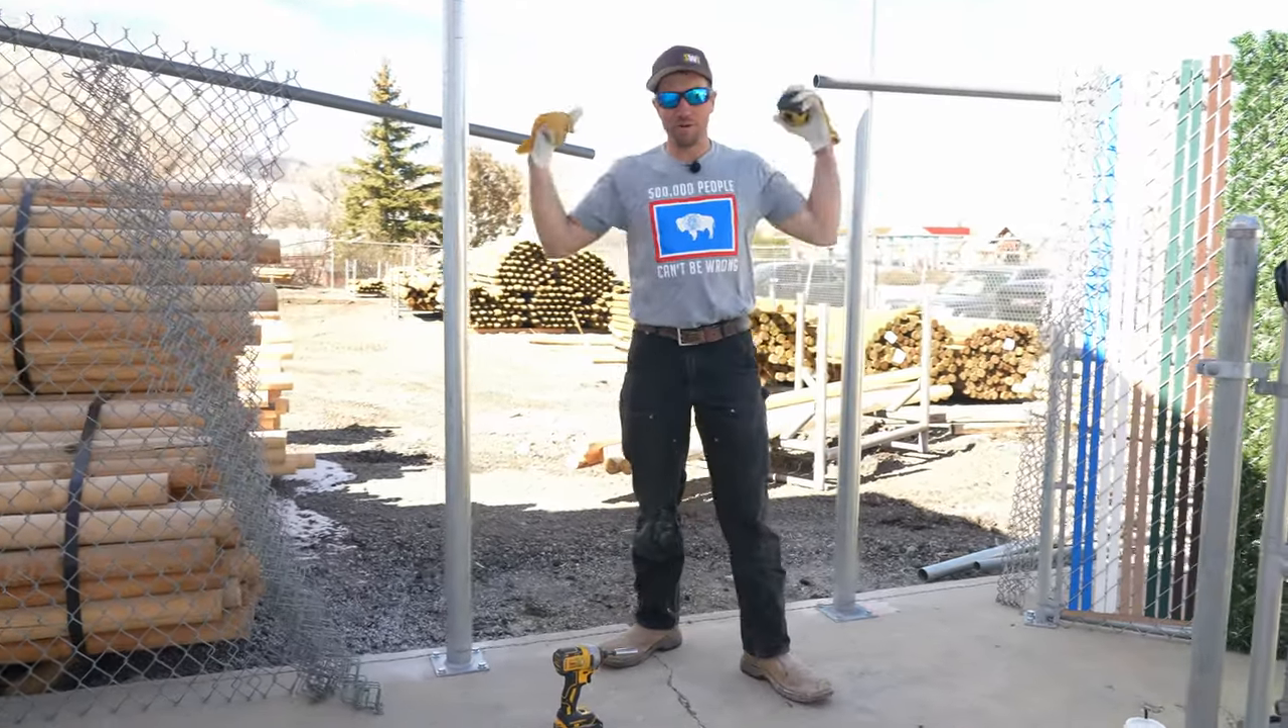Okay, so now we have one post and two posts, both our posts in.